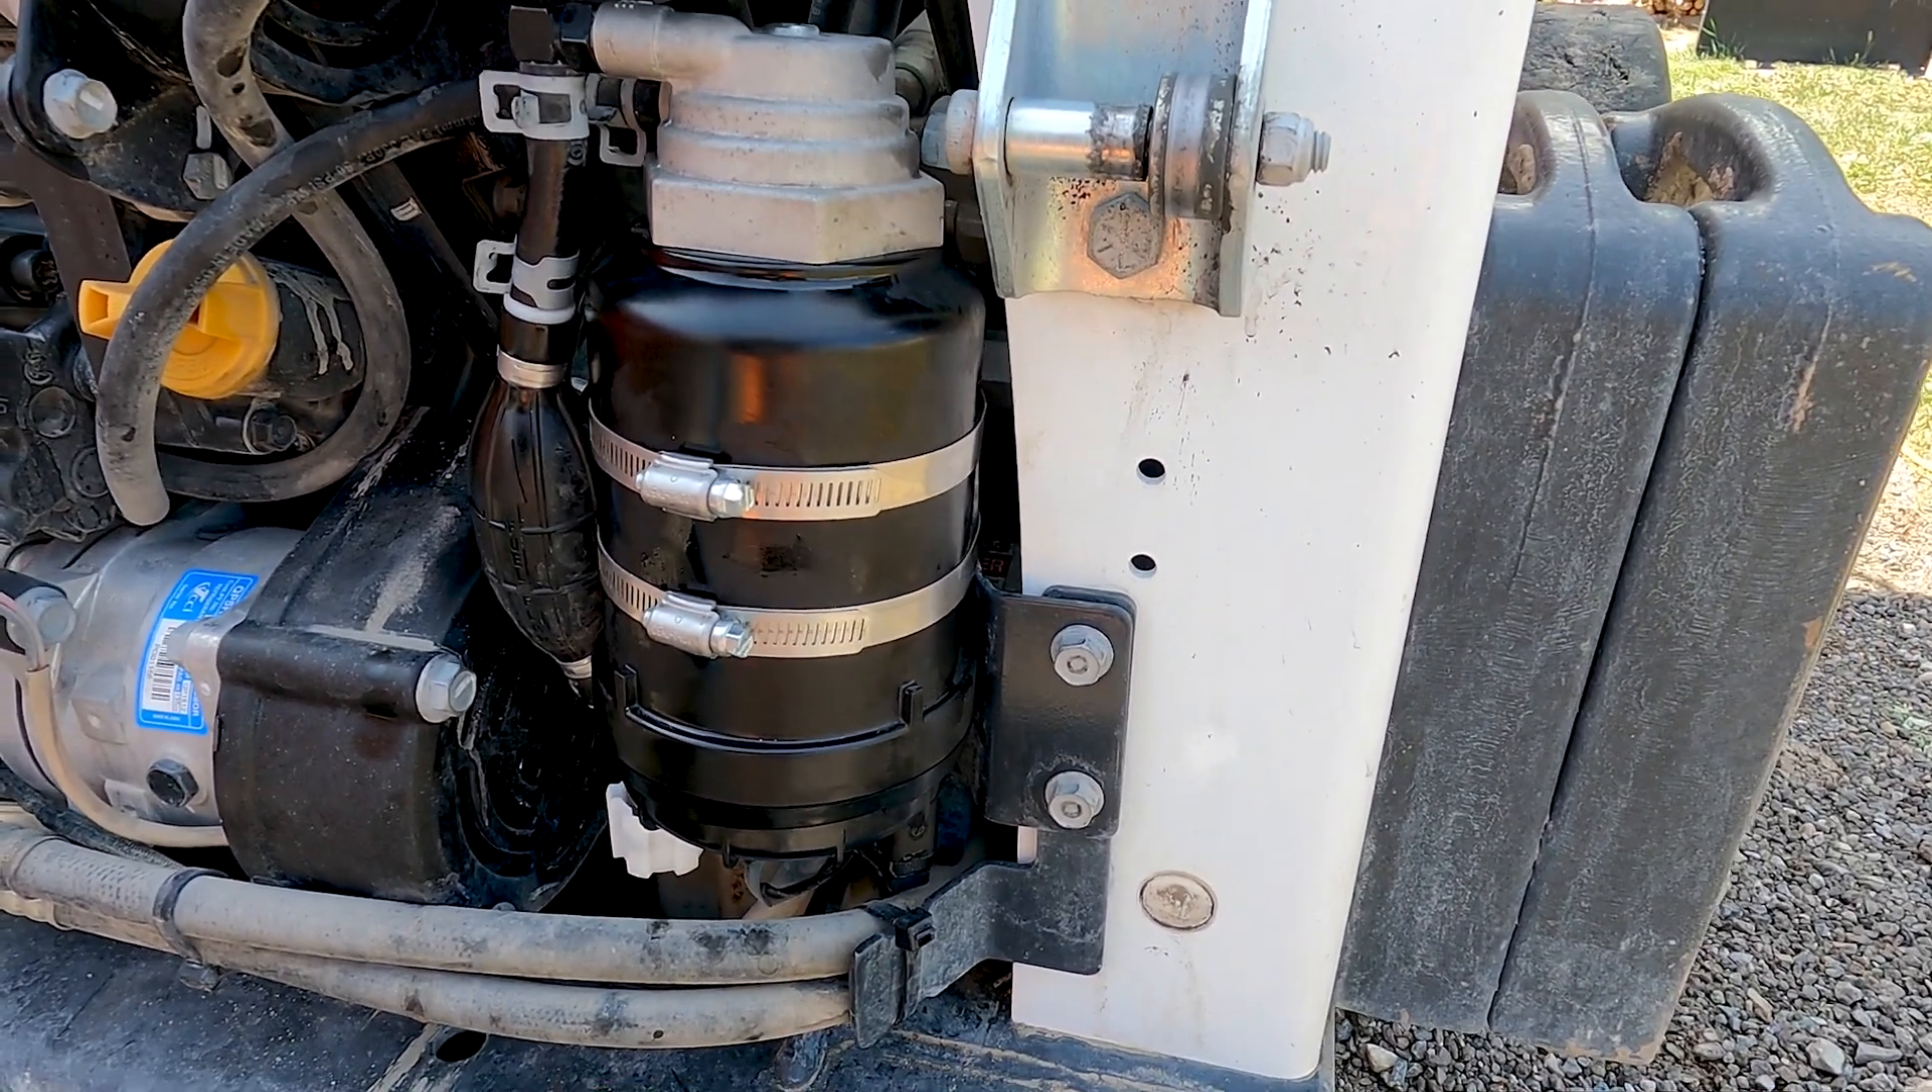So there's our new fuel filter installed.